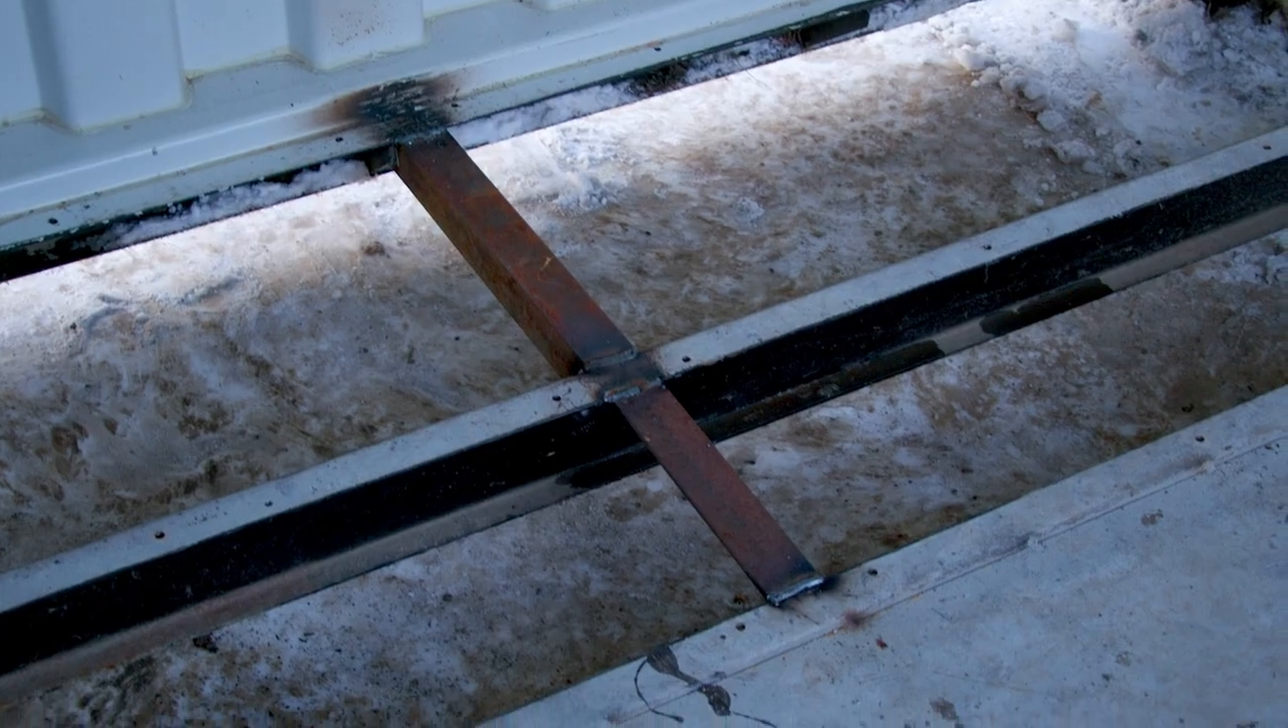In here, we have our center supports all welded in.